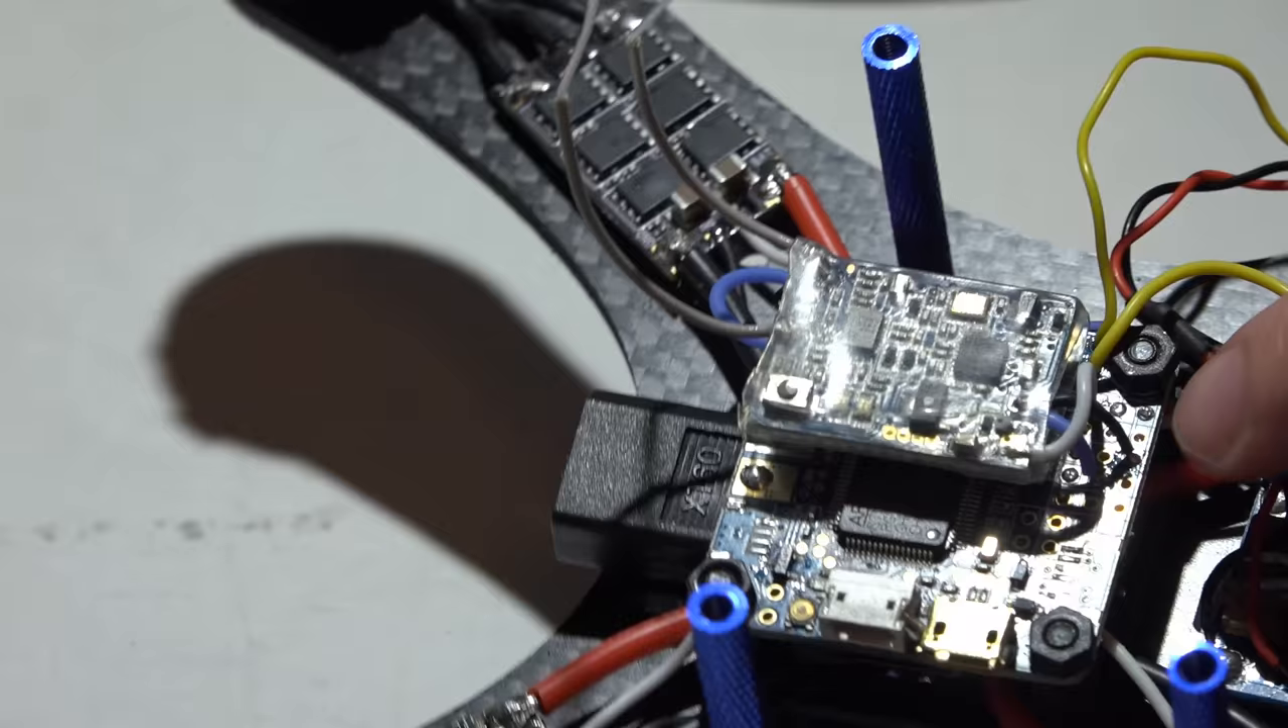What I've done now is mount my xsr receiver right on top of the flight controller with double-sided tape.